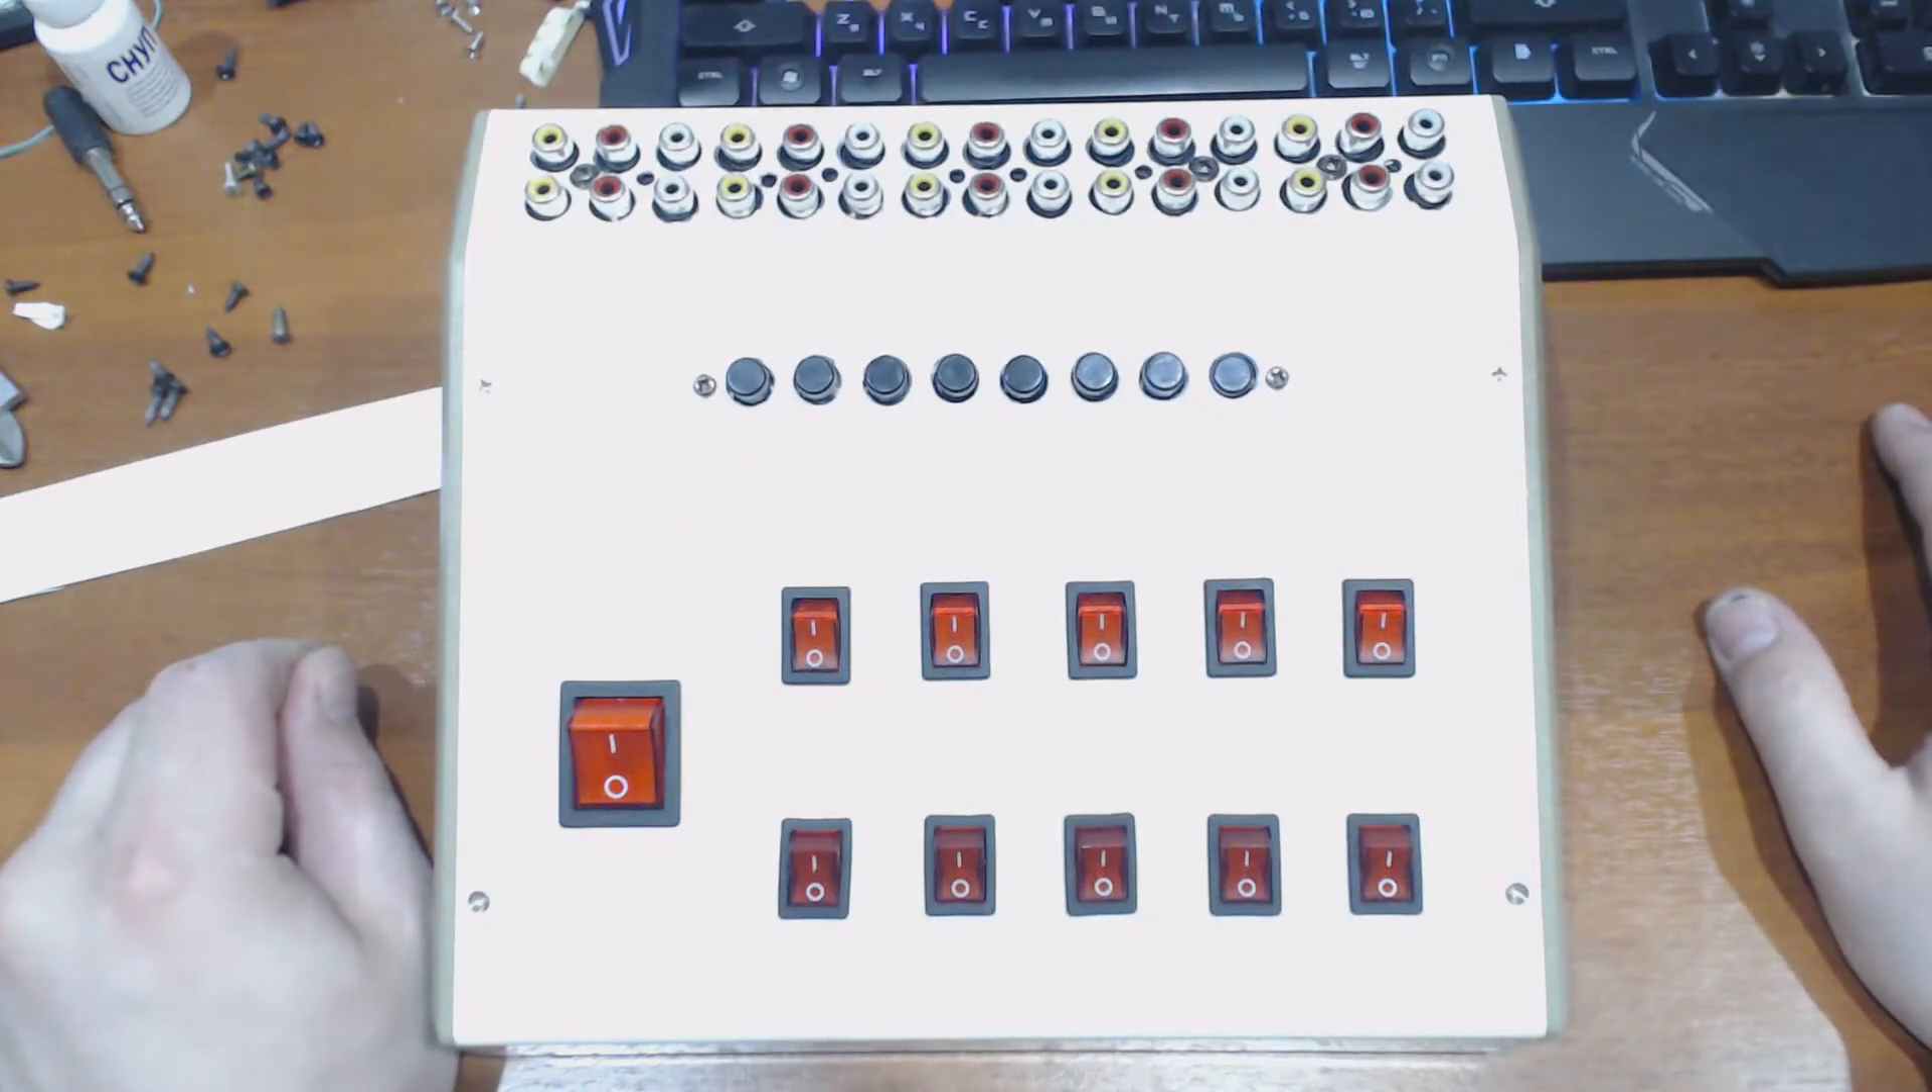Как мы видим, я уже все вставил переключатели.